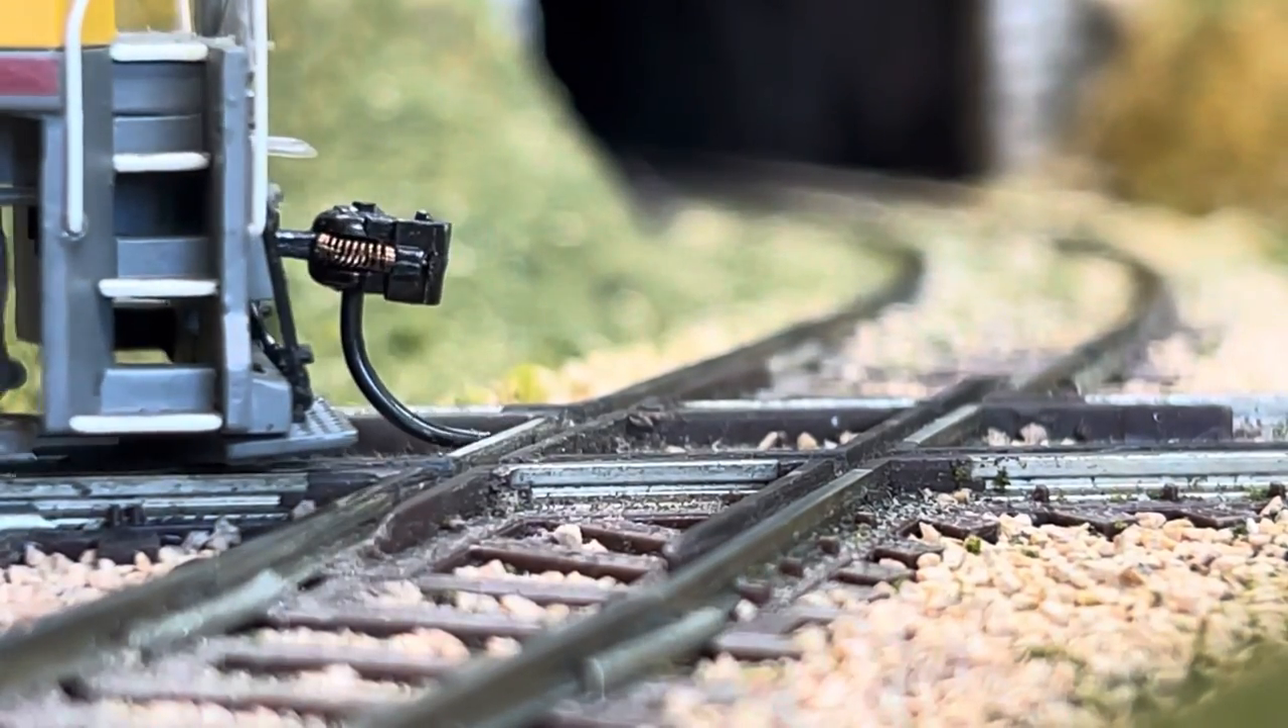Well, you can see that little tube hanging down from the coupler that's hitting the track. There's some slop in these couplers and when it hangs down, hits the track.